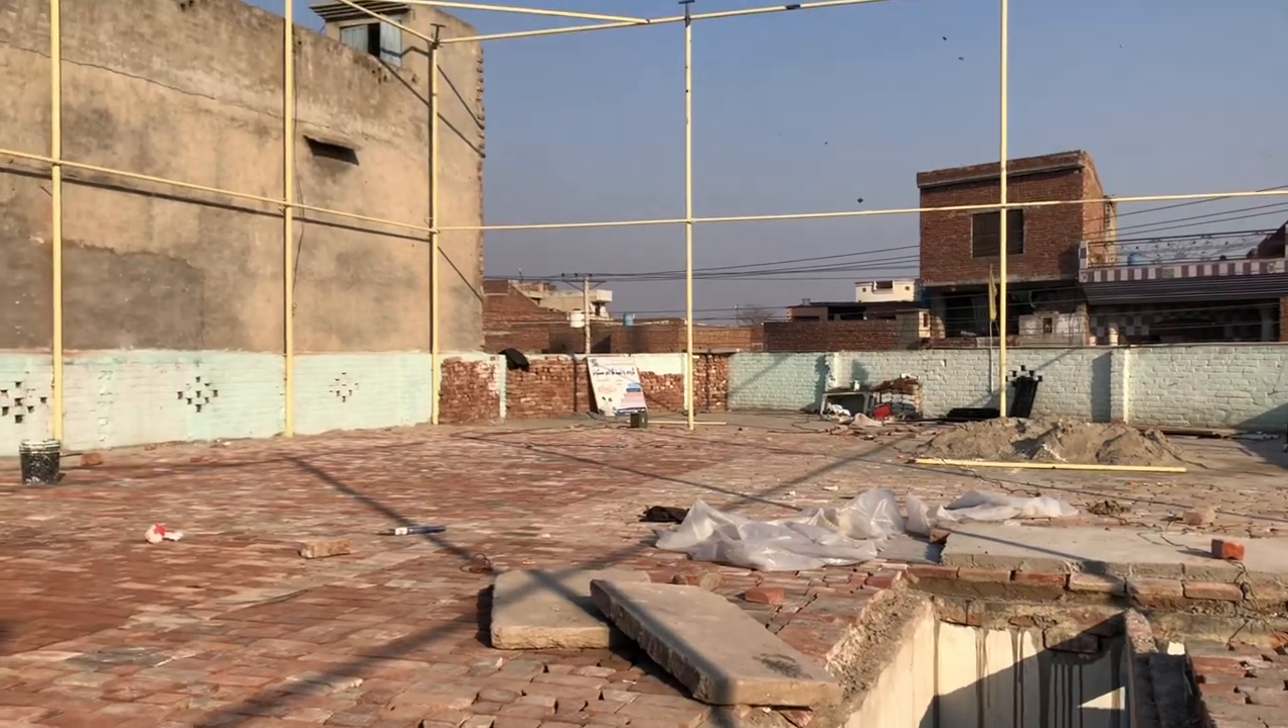سارے پولز لگ چکے ہیں اور فلور پہ جو ساری ٹائز بھی لگ چکی ہیں۔